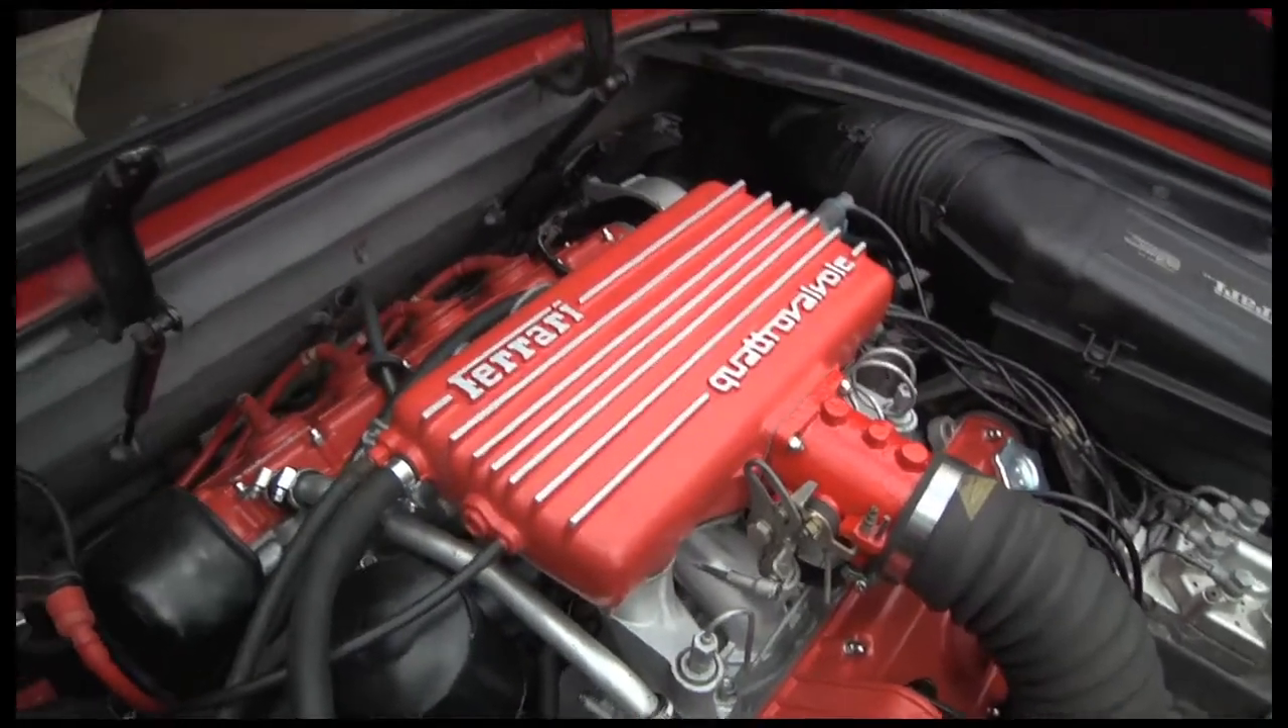So as you can see, I've connected up the plenum chamber and all the, all the various ancillaries and everything like that.